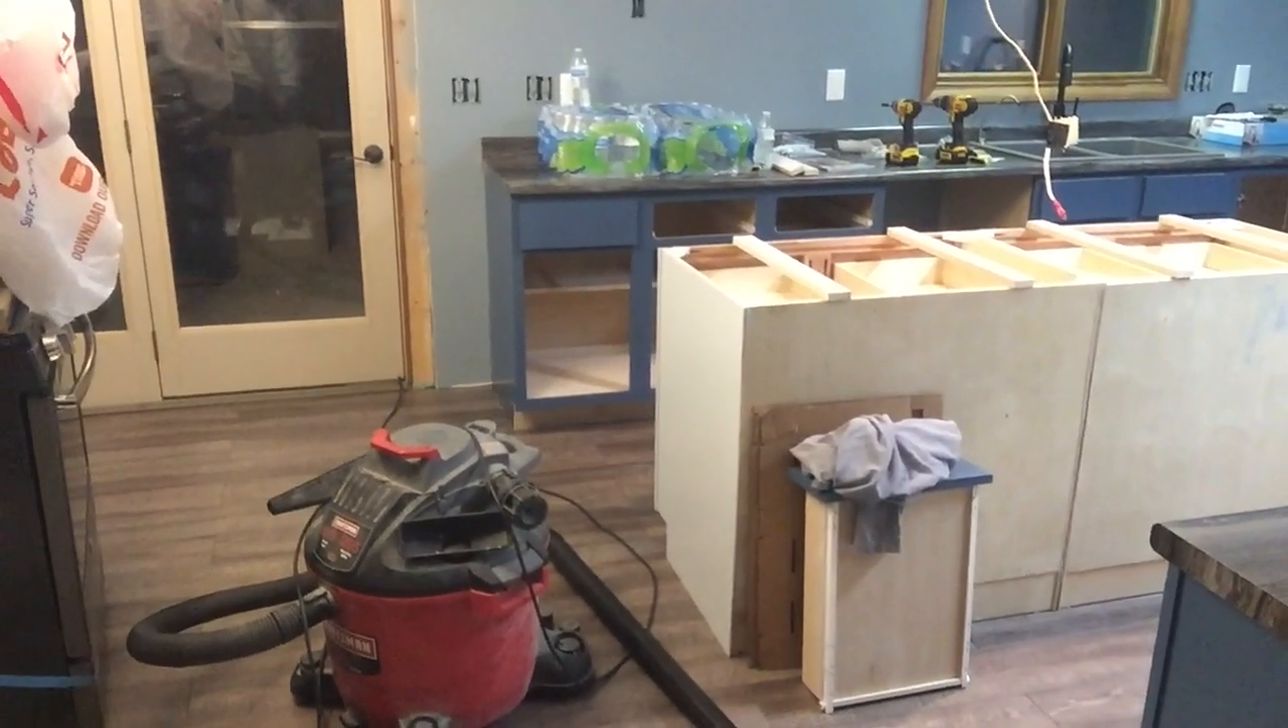Now we do not have the countertop On the island yet.